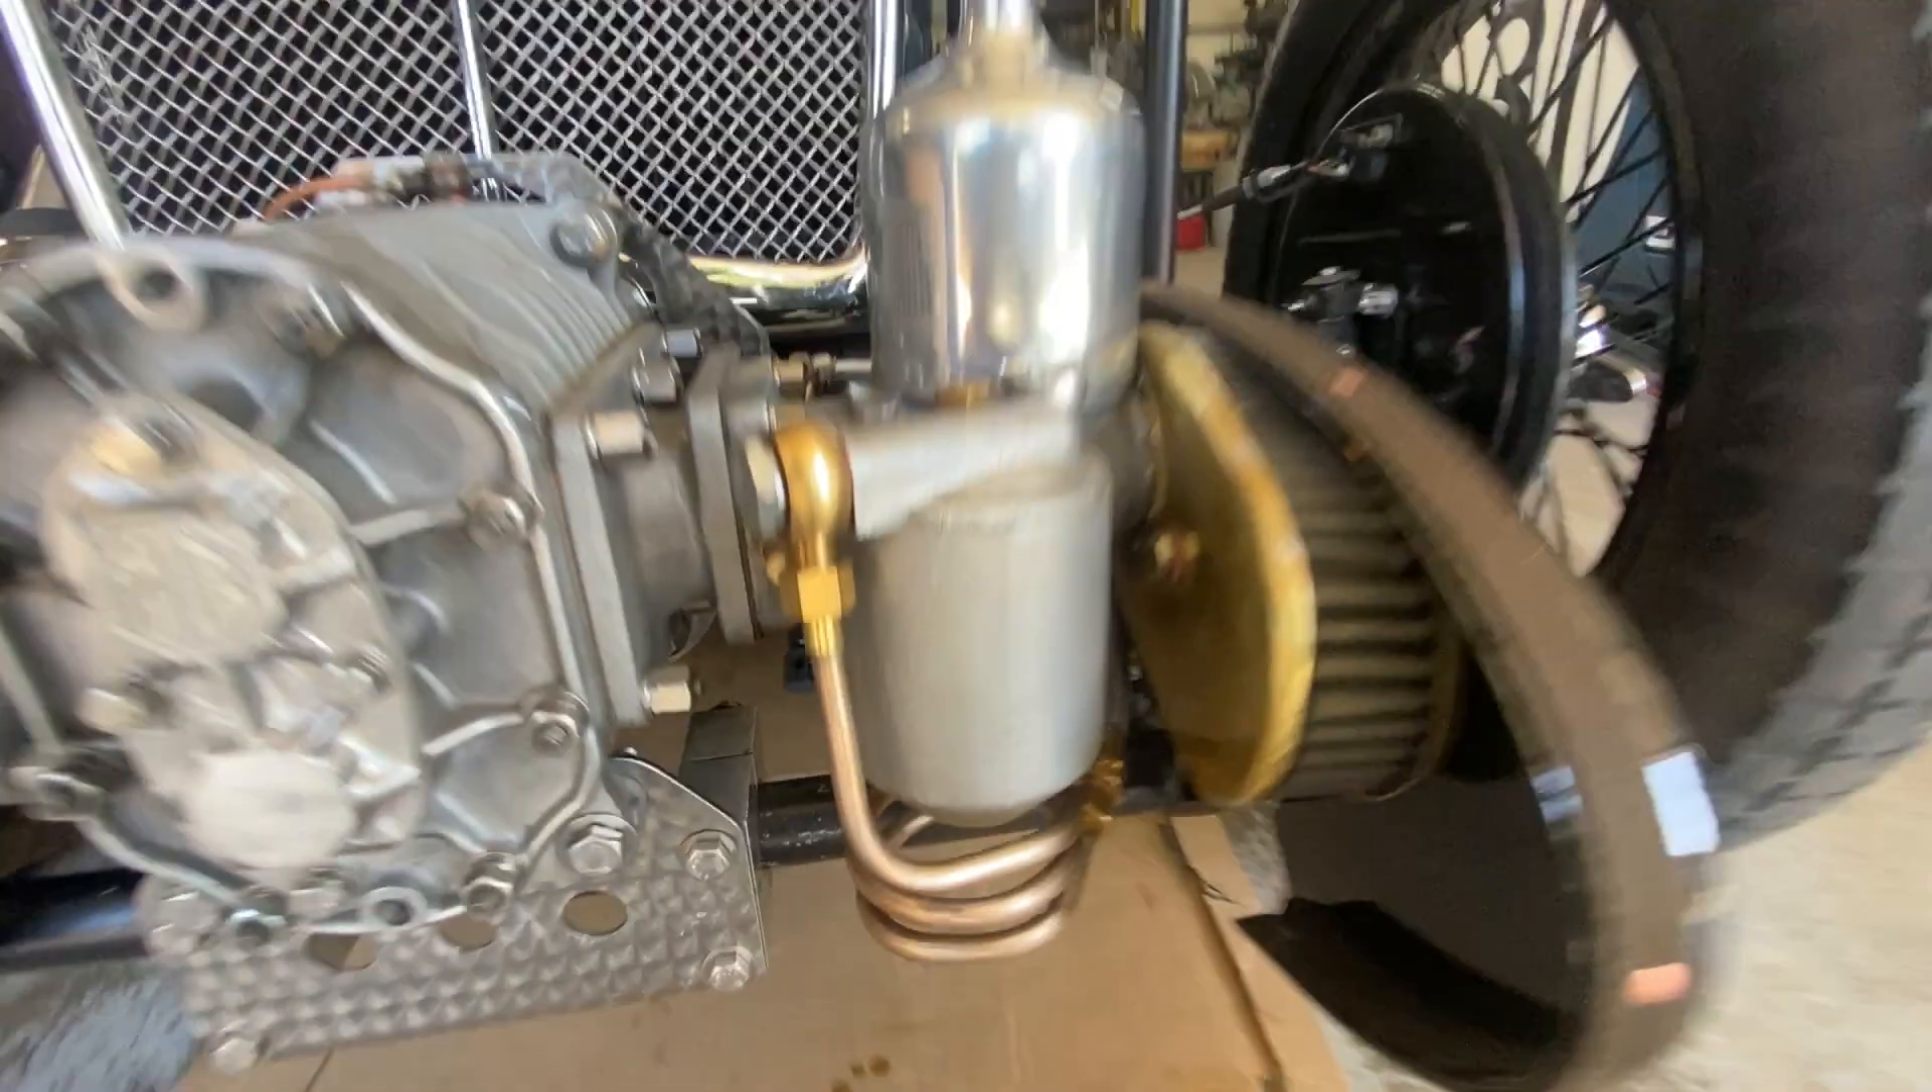So, a fuel line is connected.